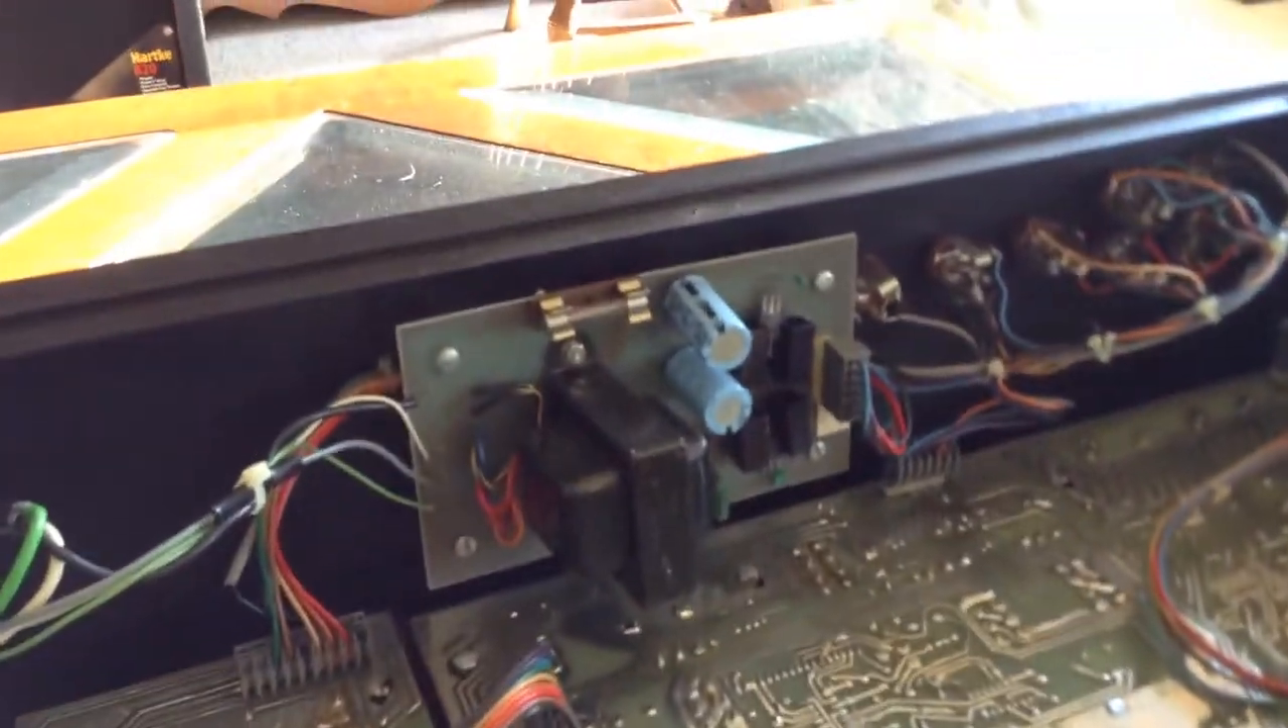With the back removed from the cat synthesizer, I can see the circuit boards and the power supply.